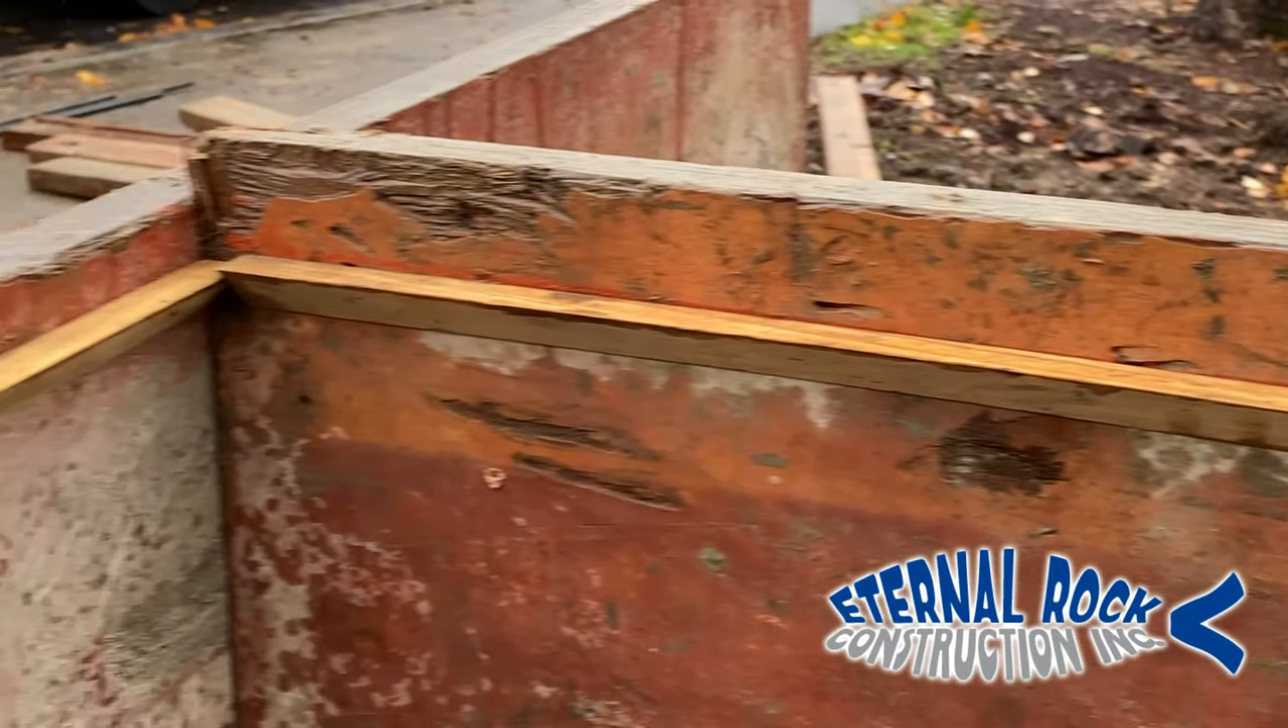This is a little piece of angled wood that we nailed at the upper portion of the form board.